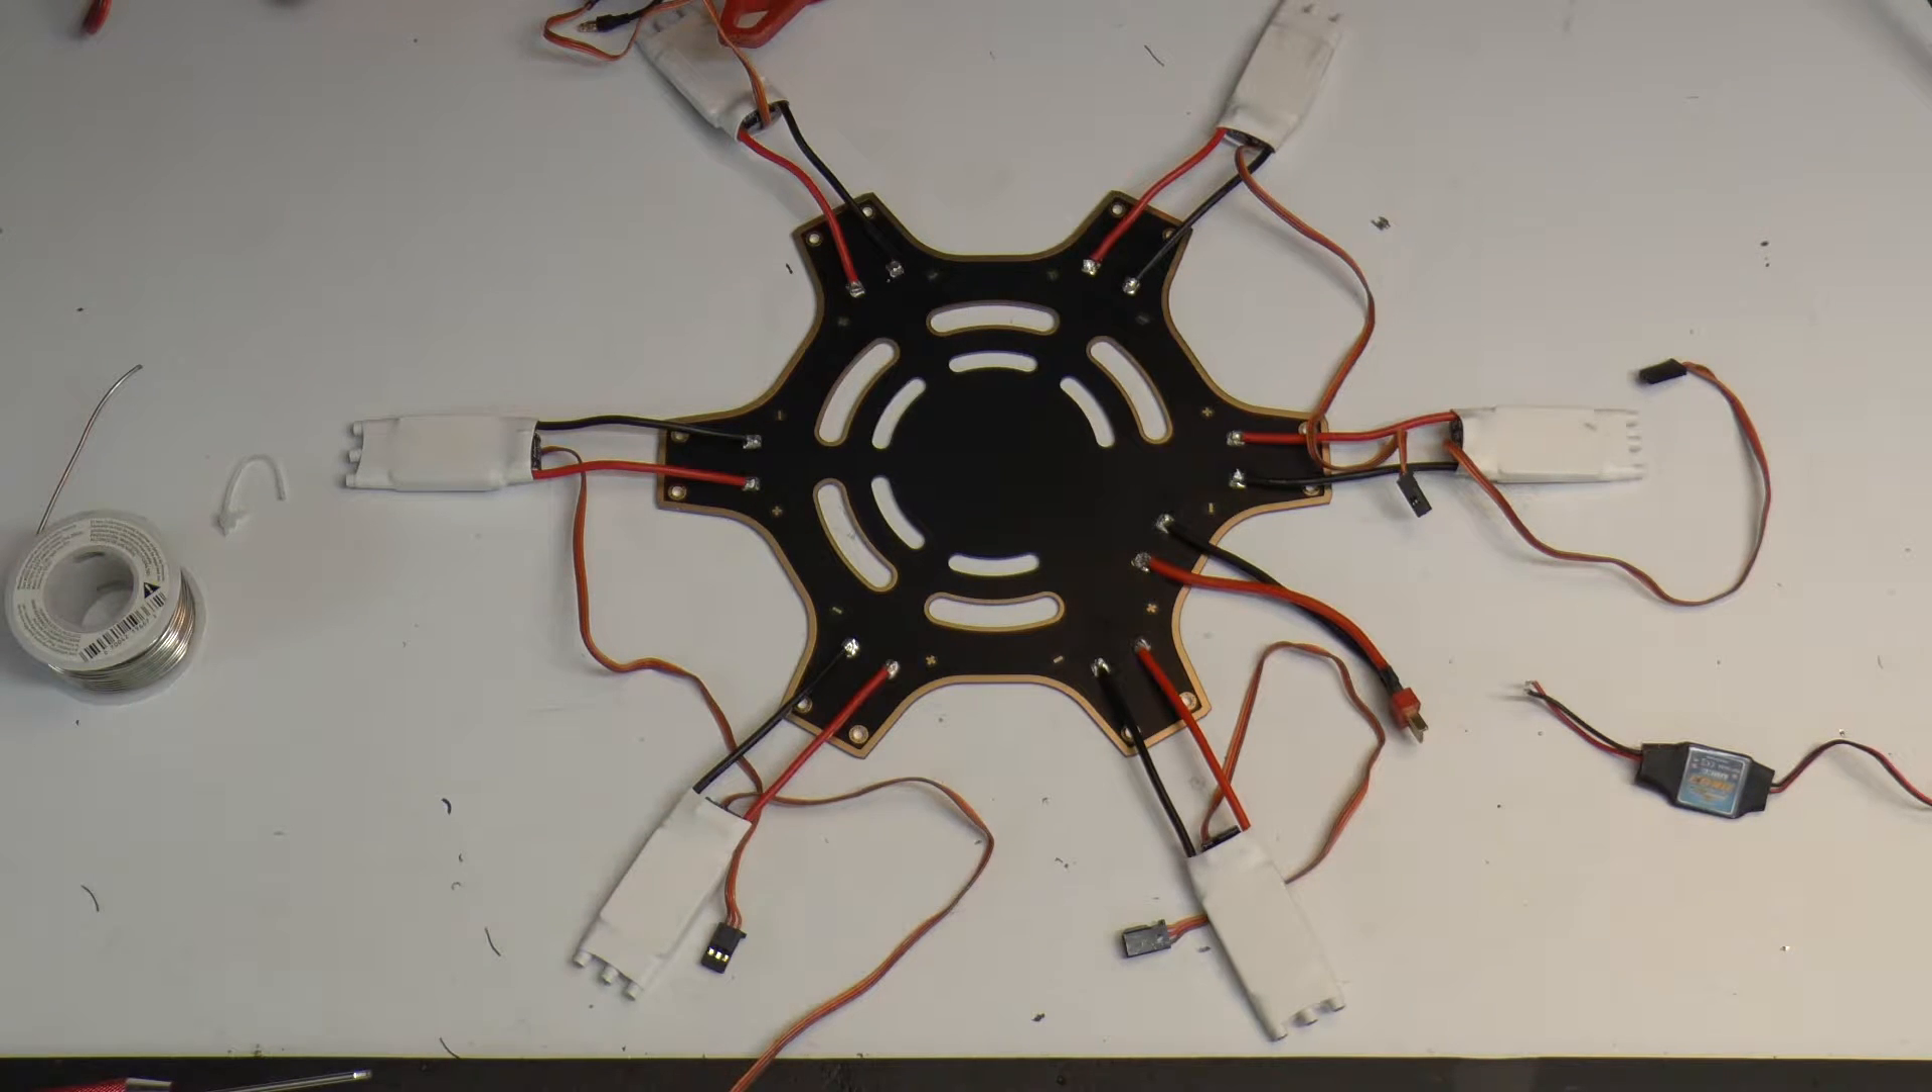All right well I actually went ahead and soldered all of the escs on as well and um I did find a couple good things and a couple bad things.